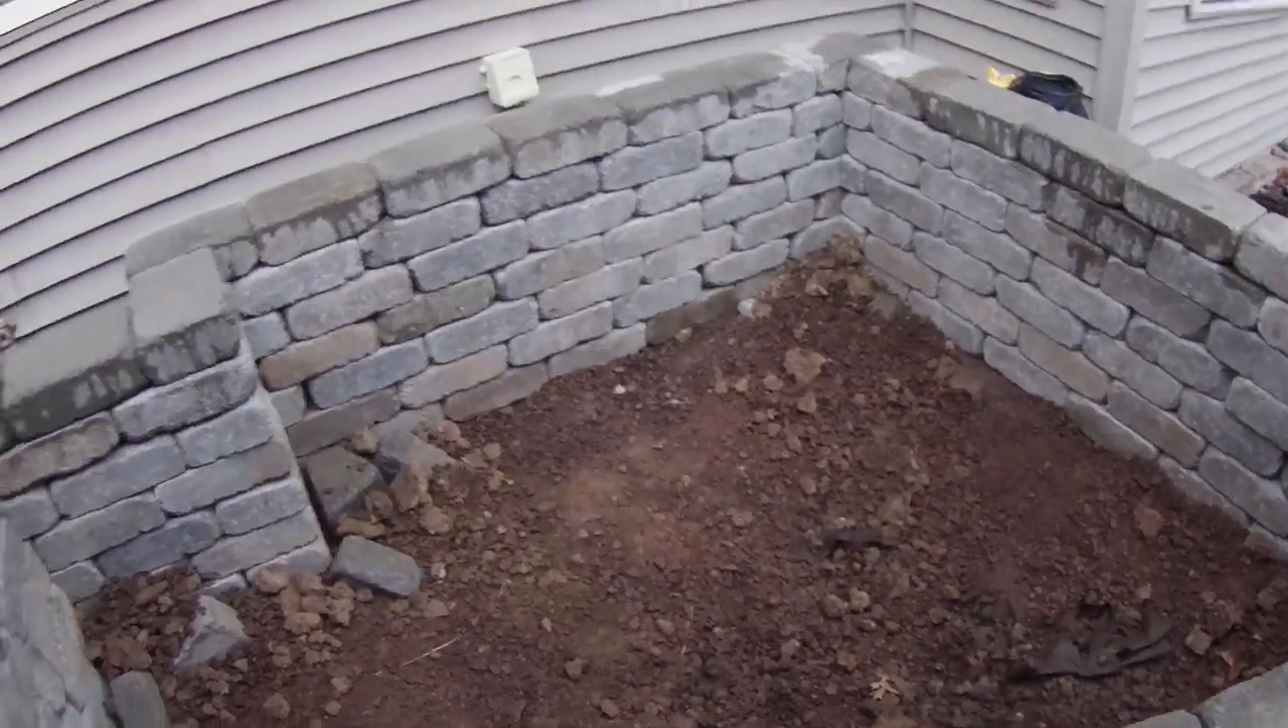So here's the final glimpse of the pond before we get the liner in it.